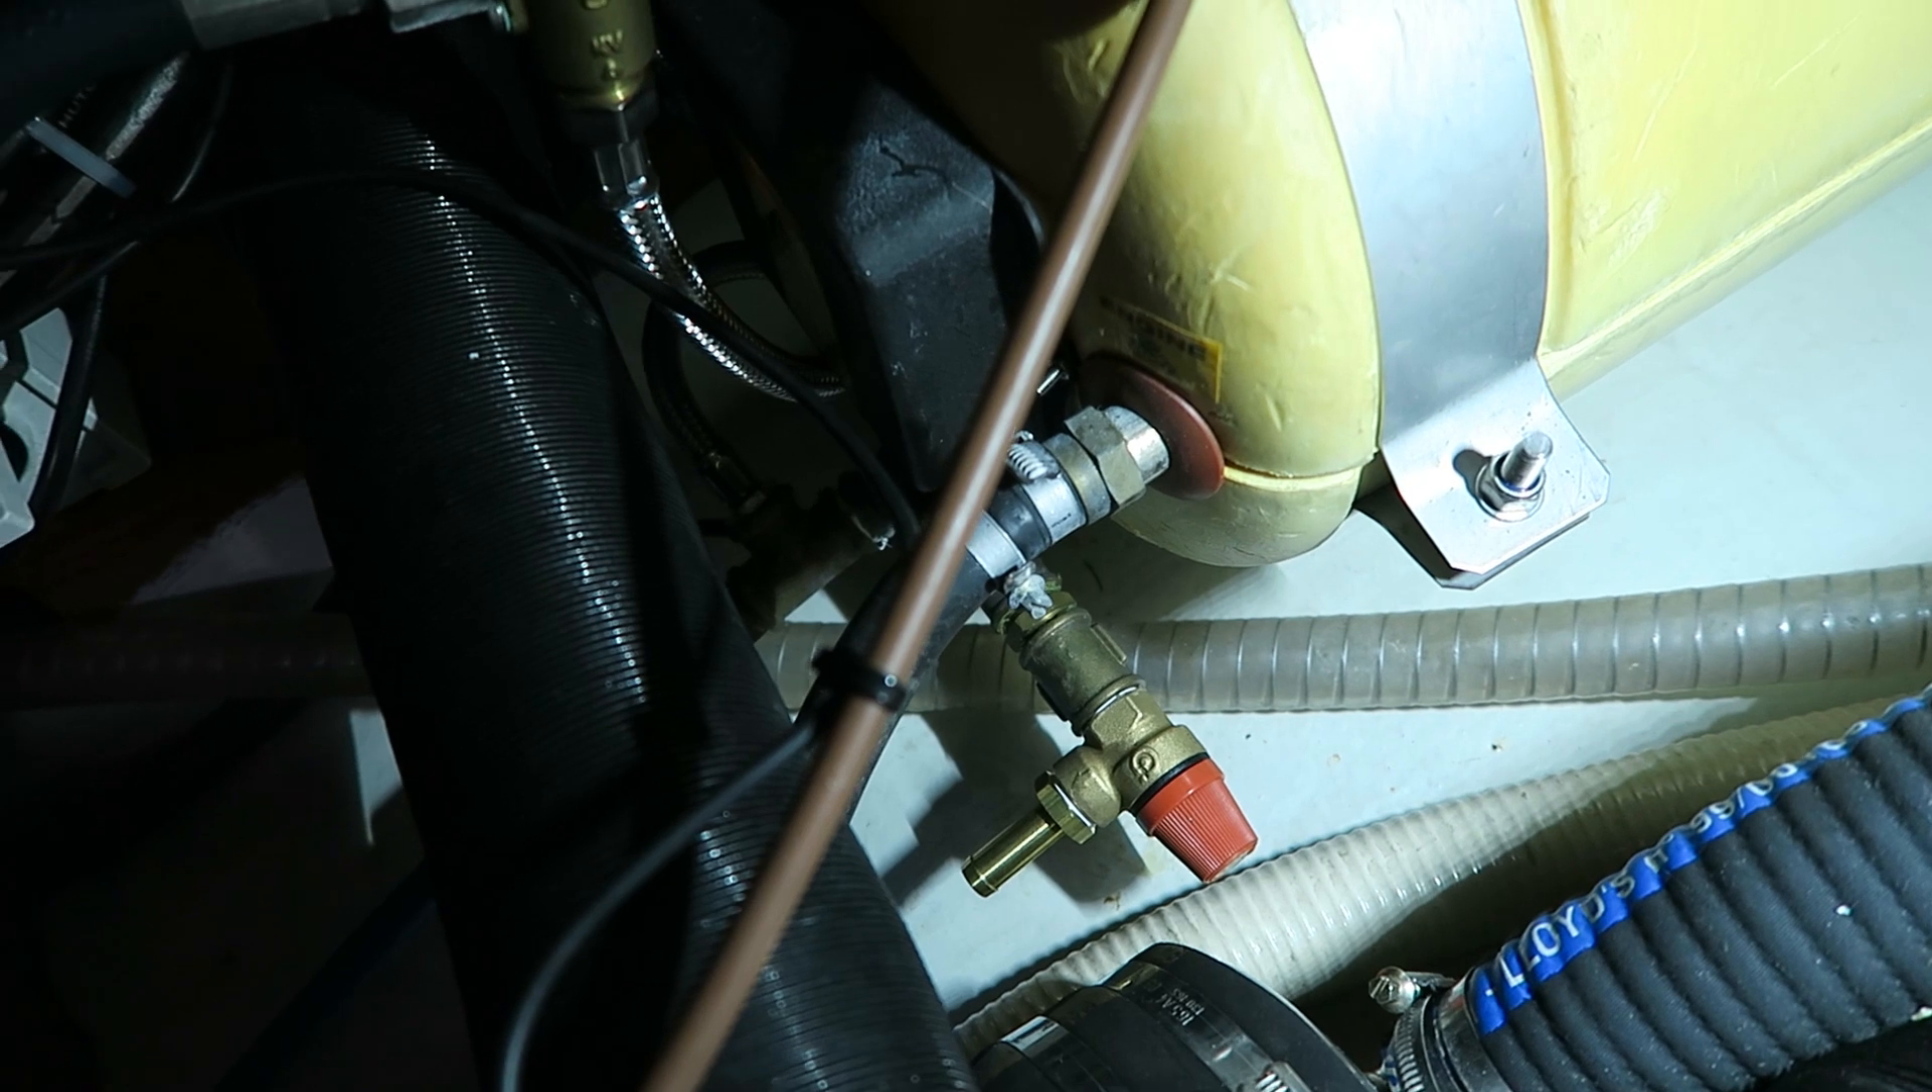The over pressure valve is now mounted and it was pretty easy. And I have of course mounted some teflon tape.